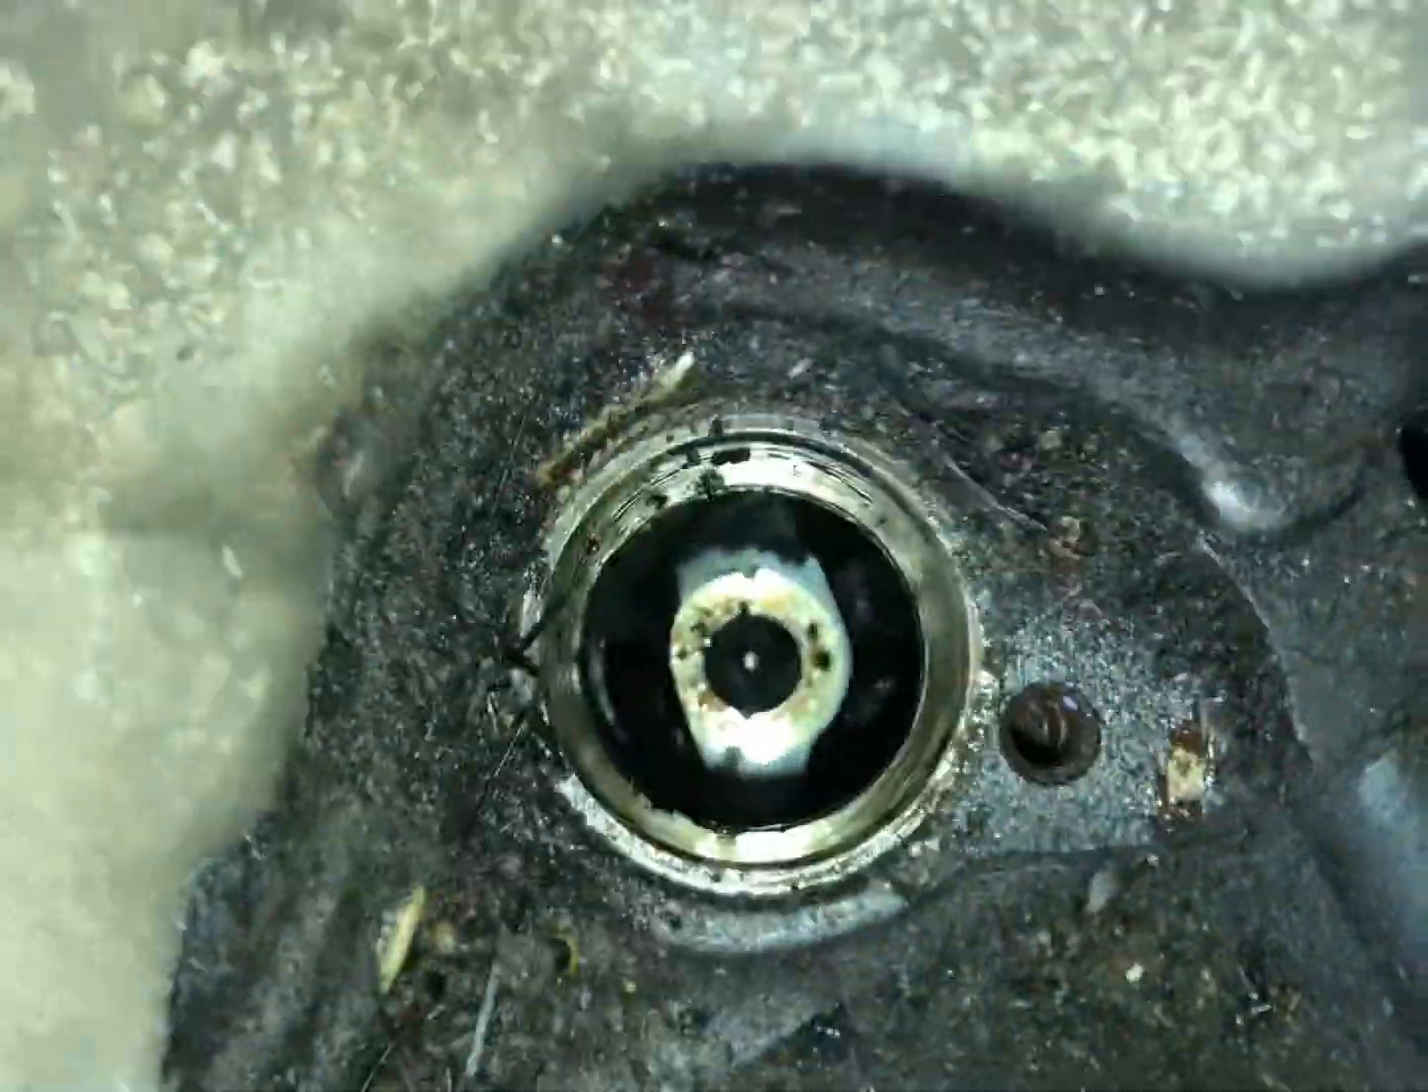All right so we got that old distributor out now.